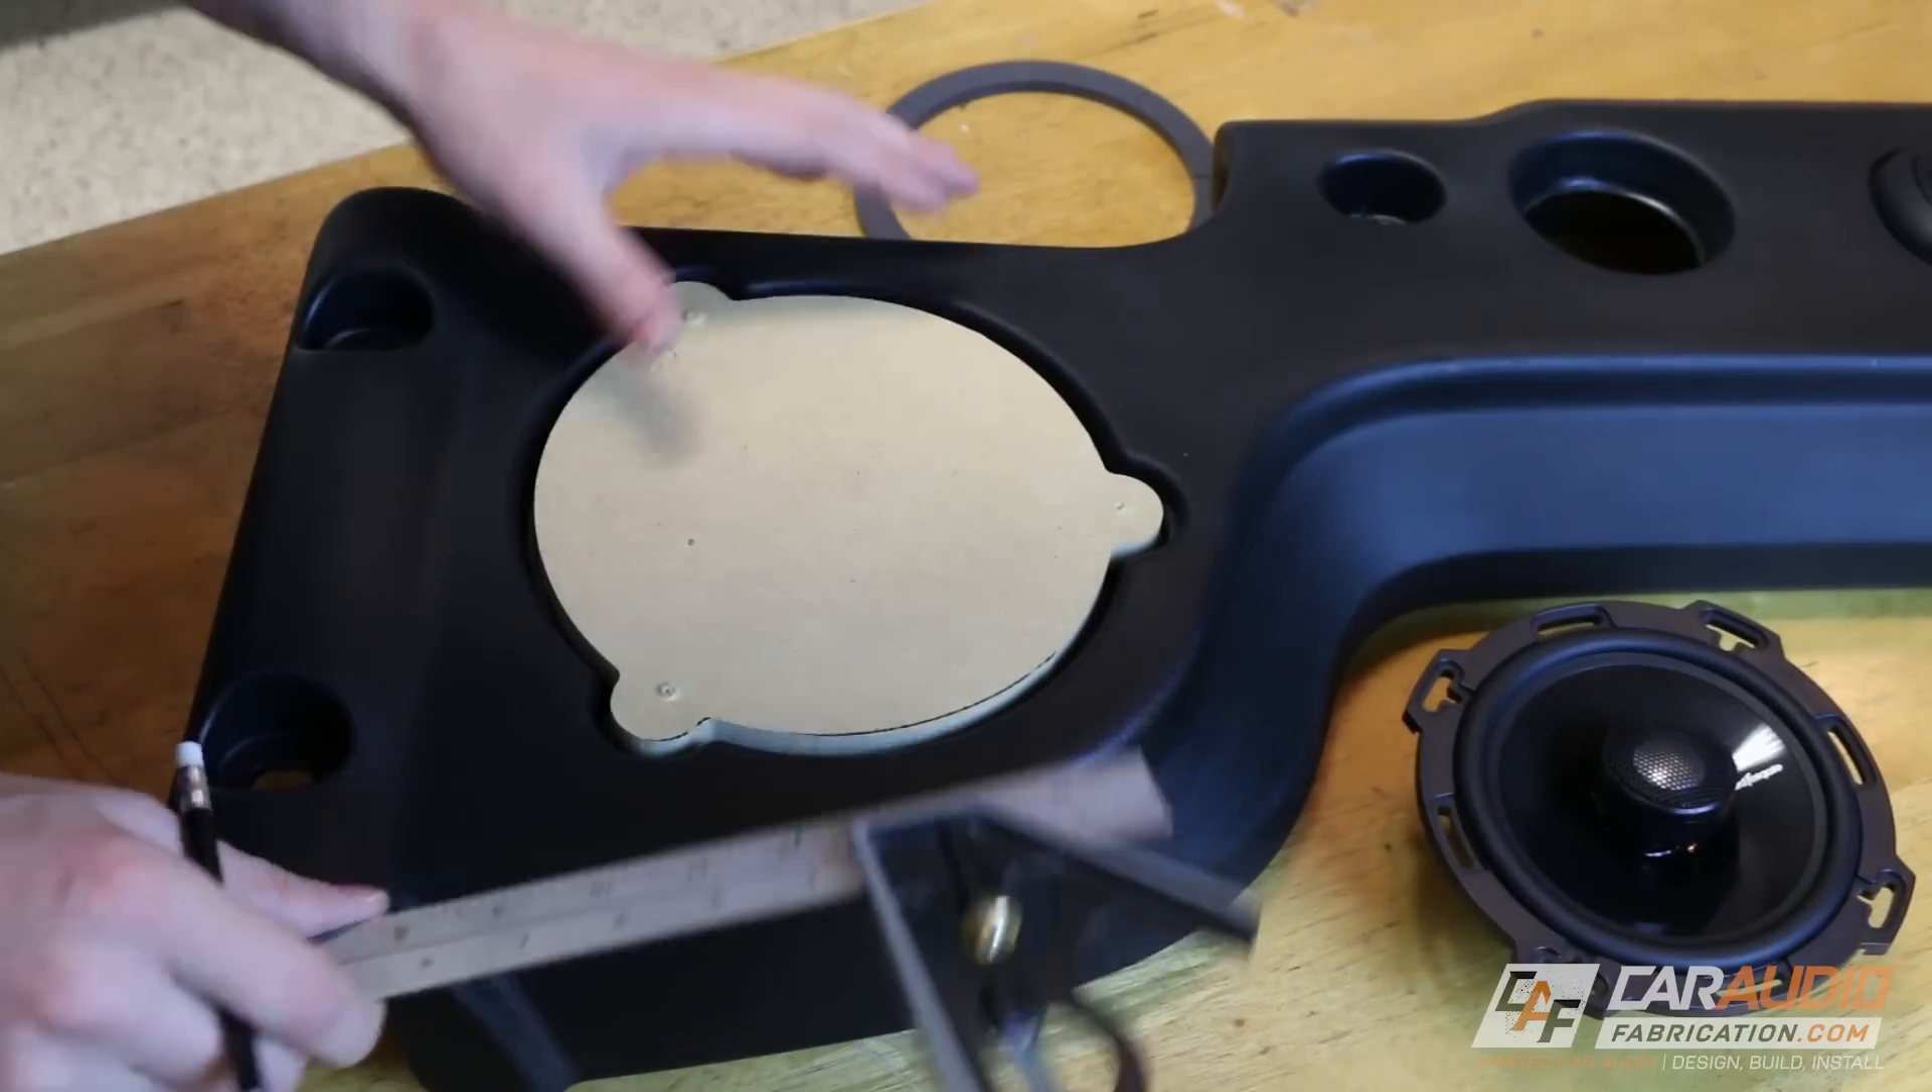I wanted to do a quick check just to make sure that my new template will actually fit on the sound bar and sure enough it does.